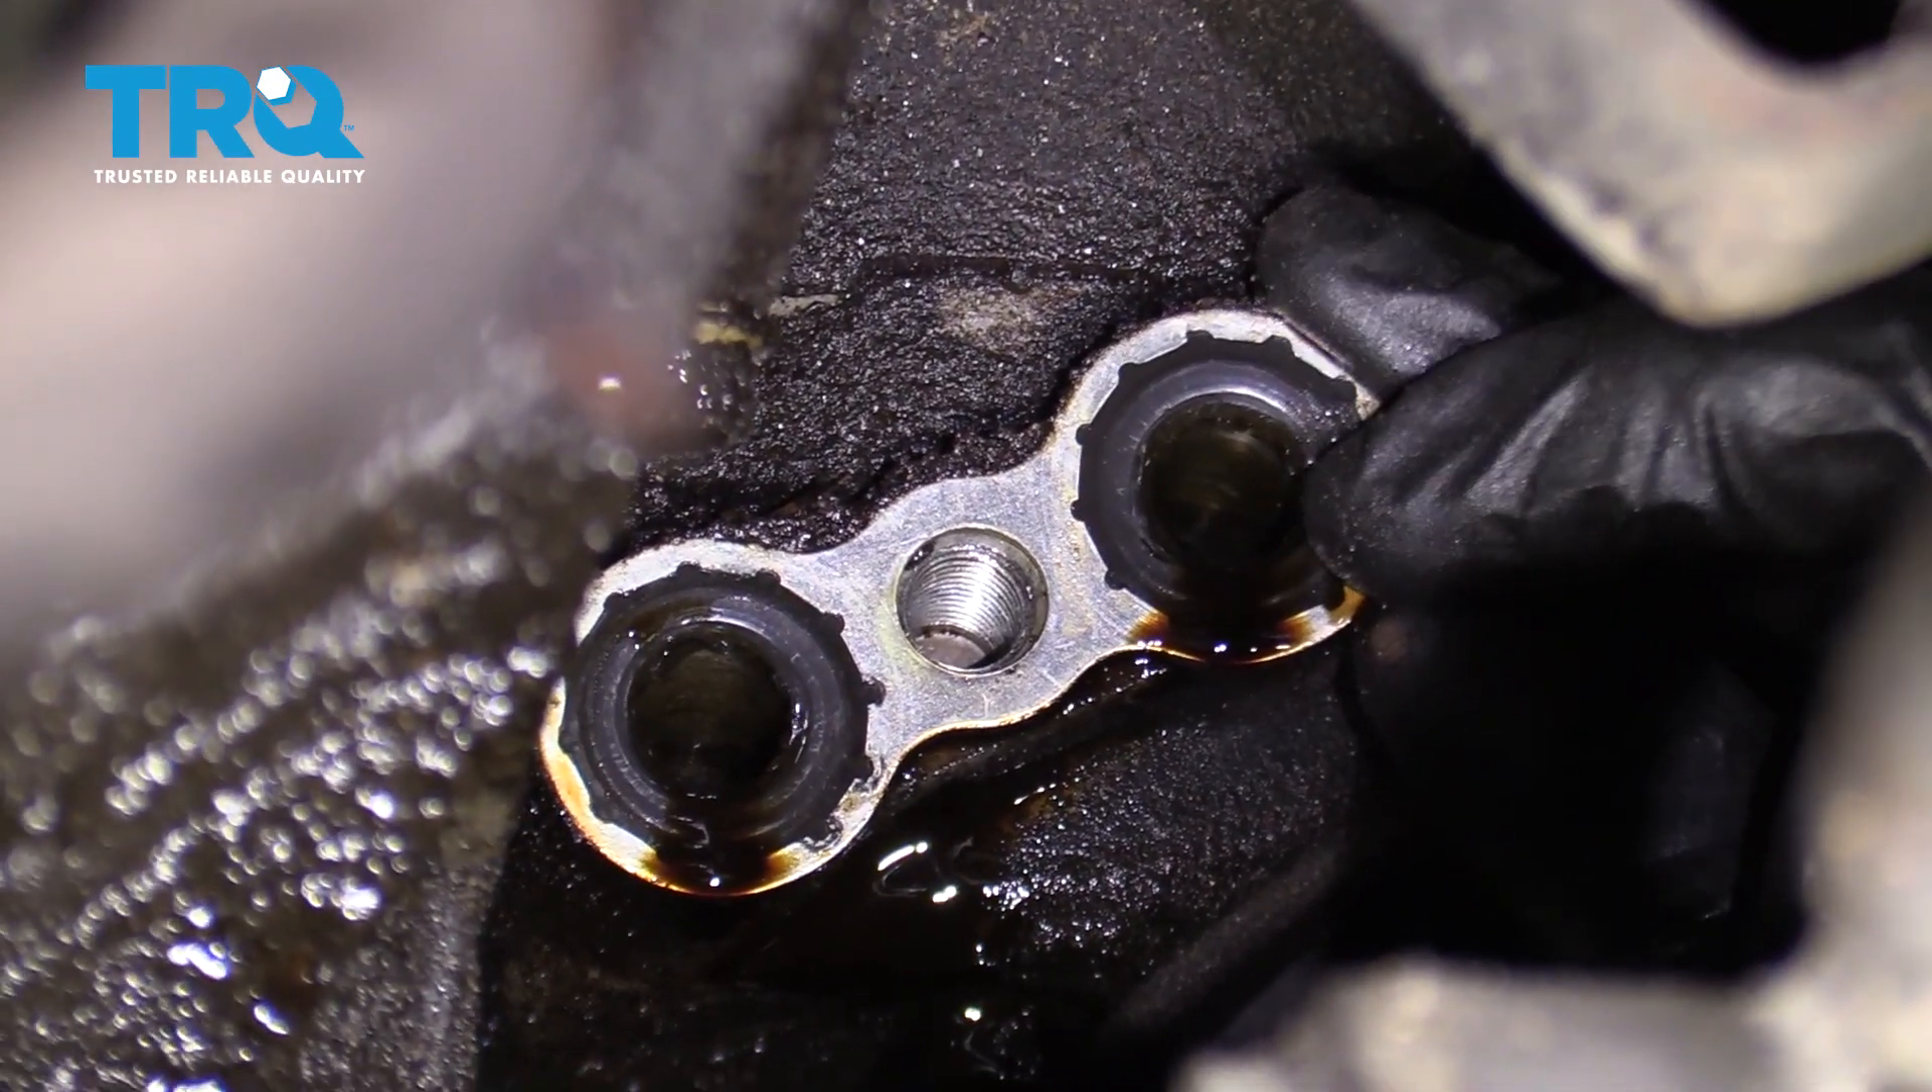Okay, so now that we have that out, what you're probably going to notice is I still have my gasket on the engine itself.